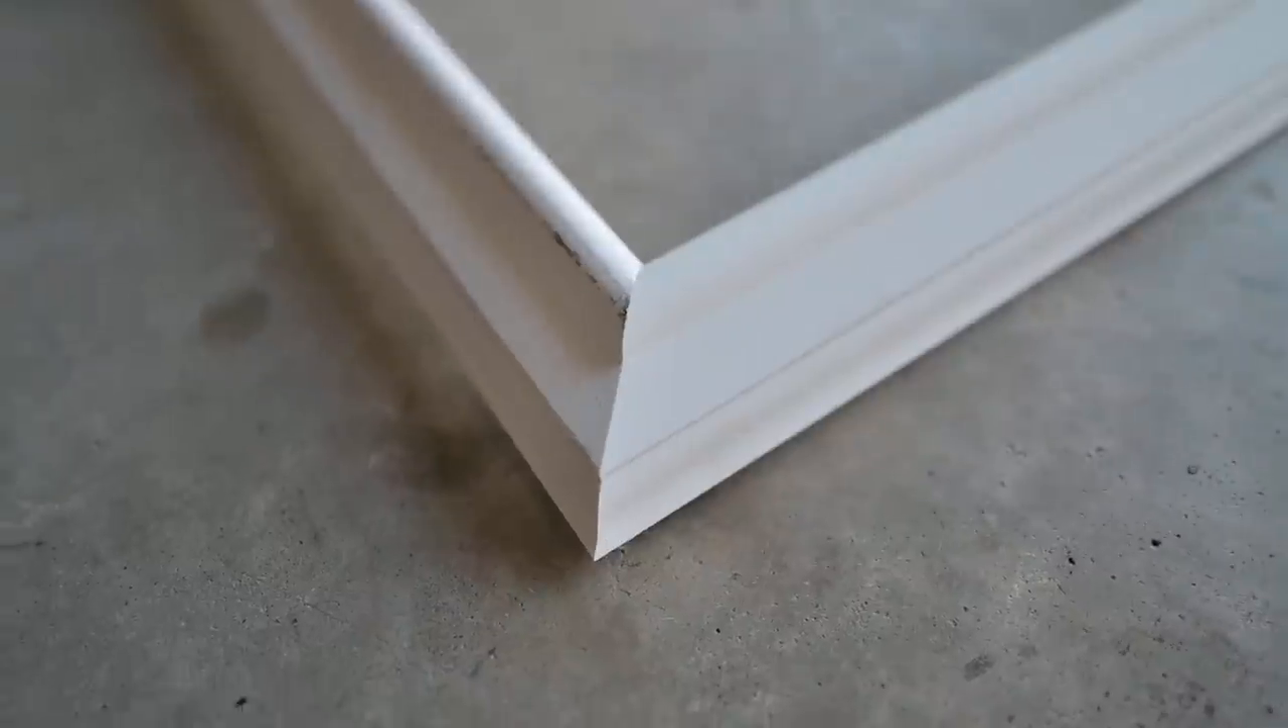There you have it. Nice clean CA glued joint together.